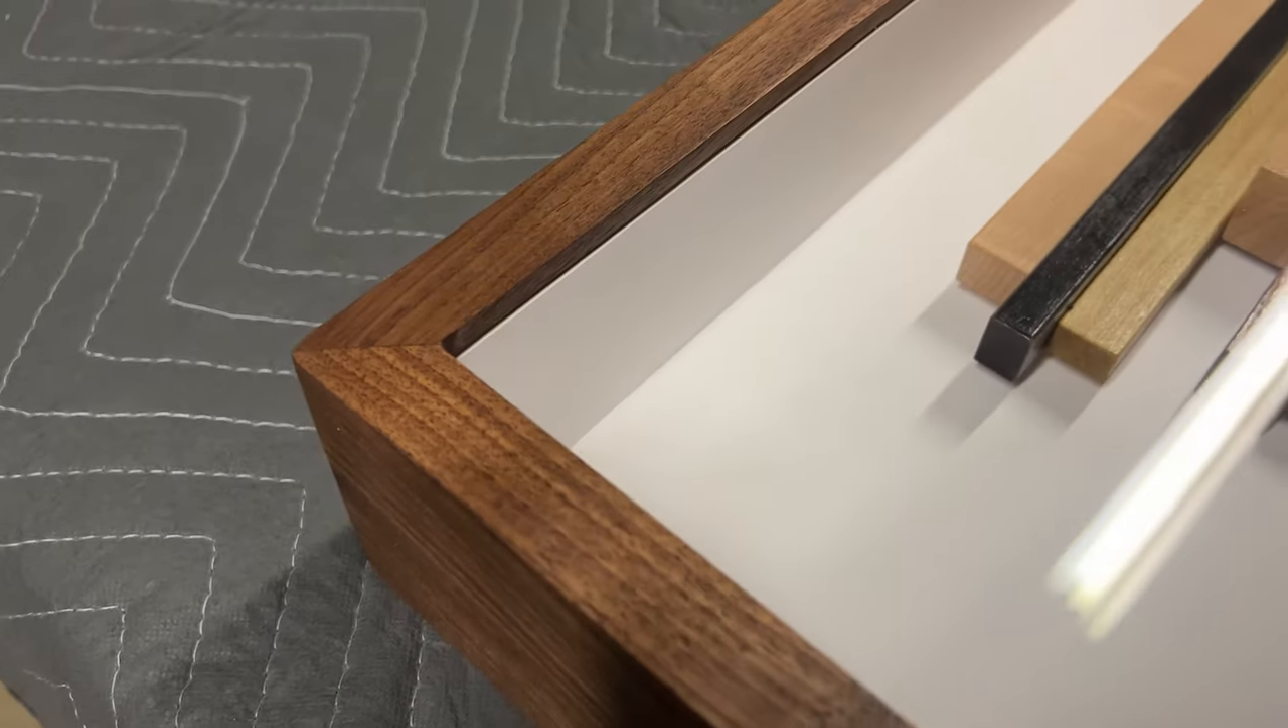And here's a quick view of the finish and all of those miter joints look perfect.